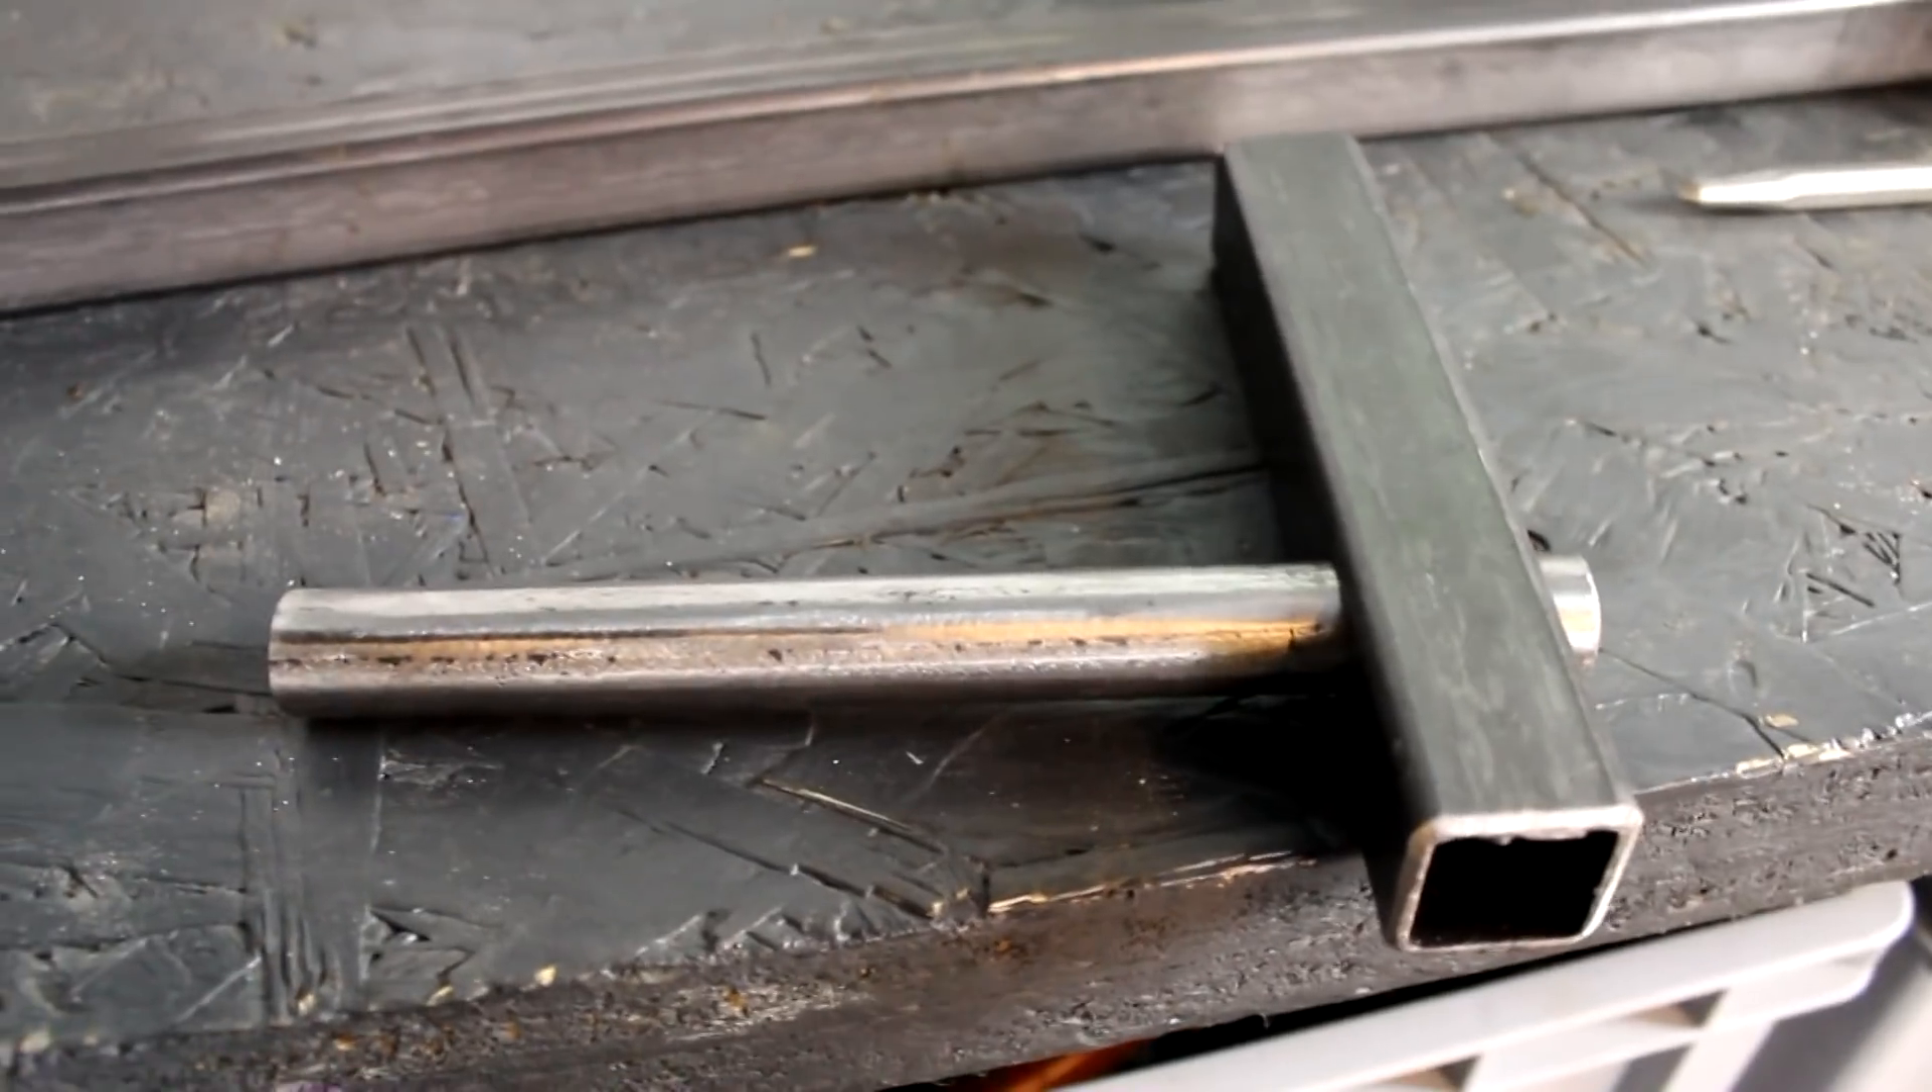And this rod that will act as an axle is inserted.